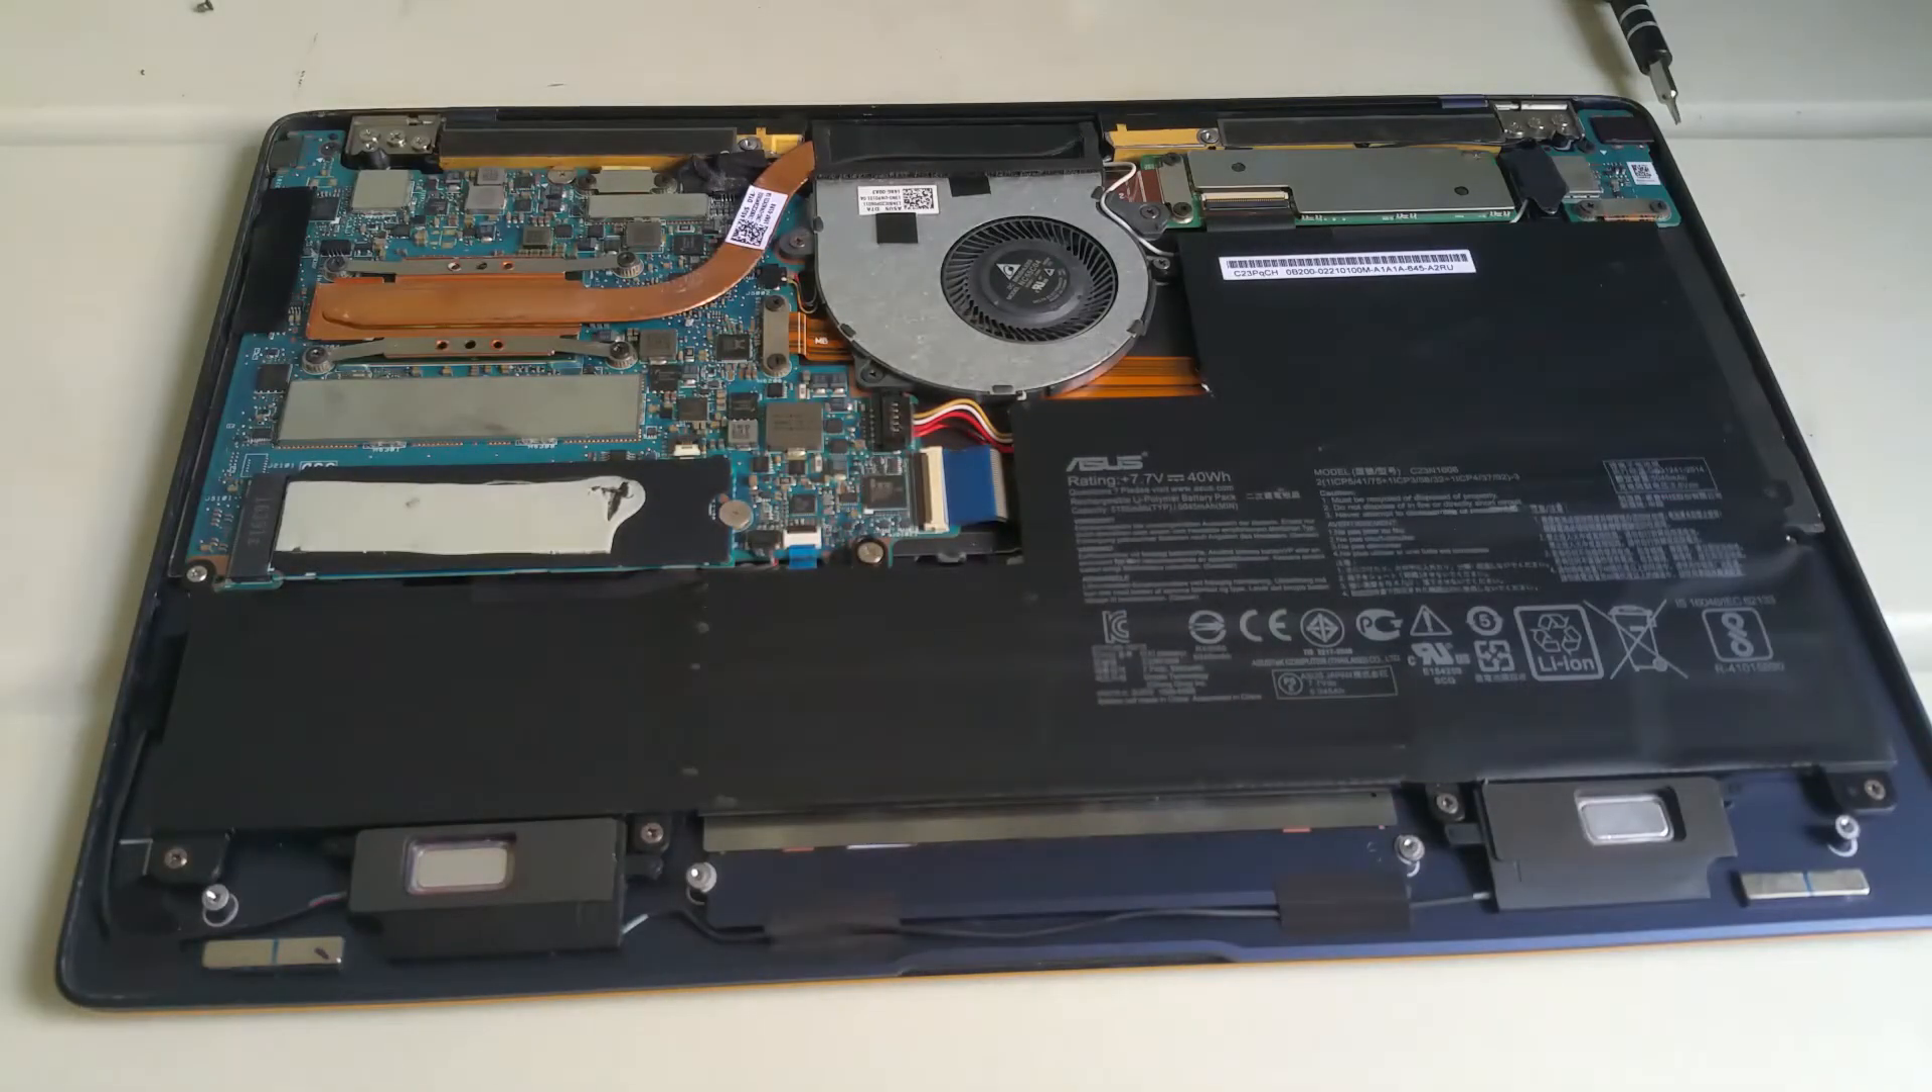I then lift up the bottom cover and I am in the laptop.